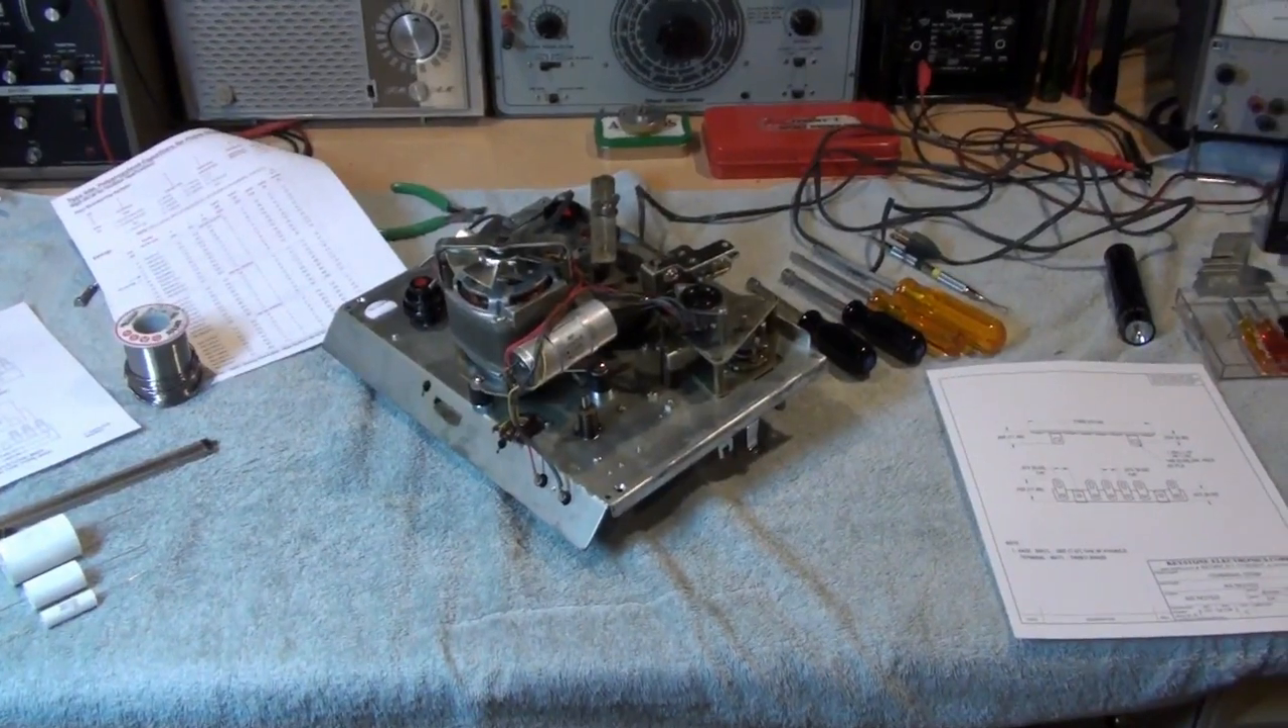We now have the tape transport removed from the cabinet.